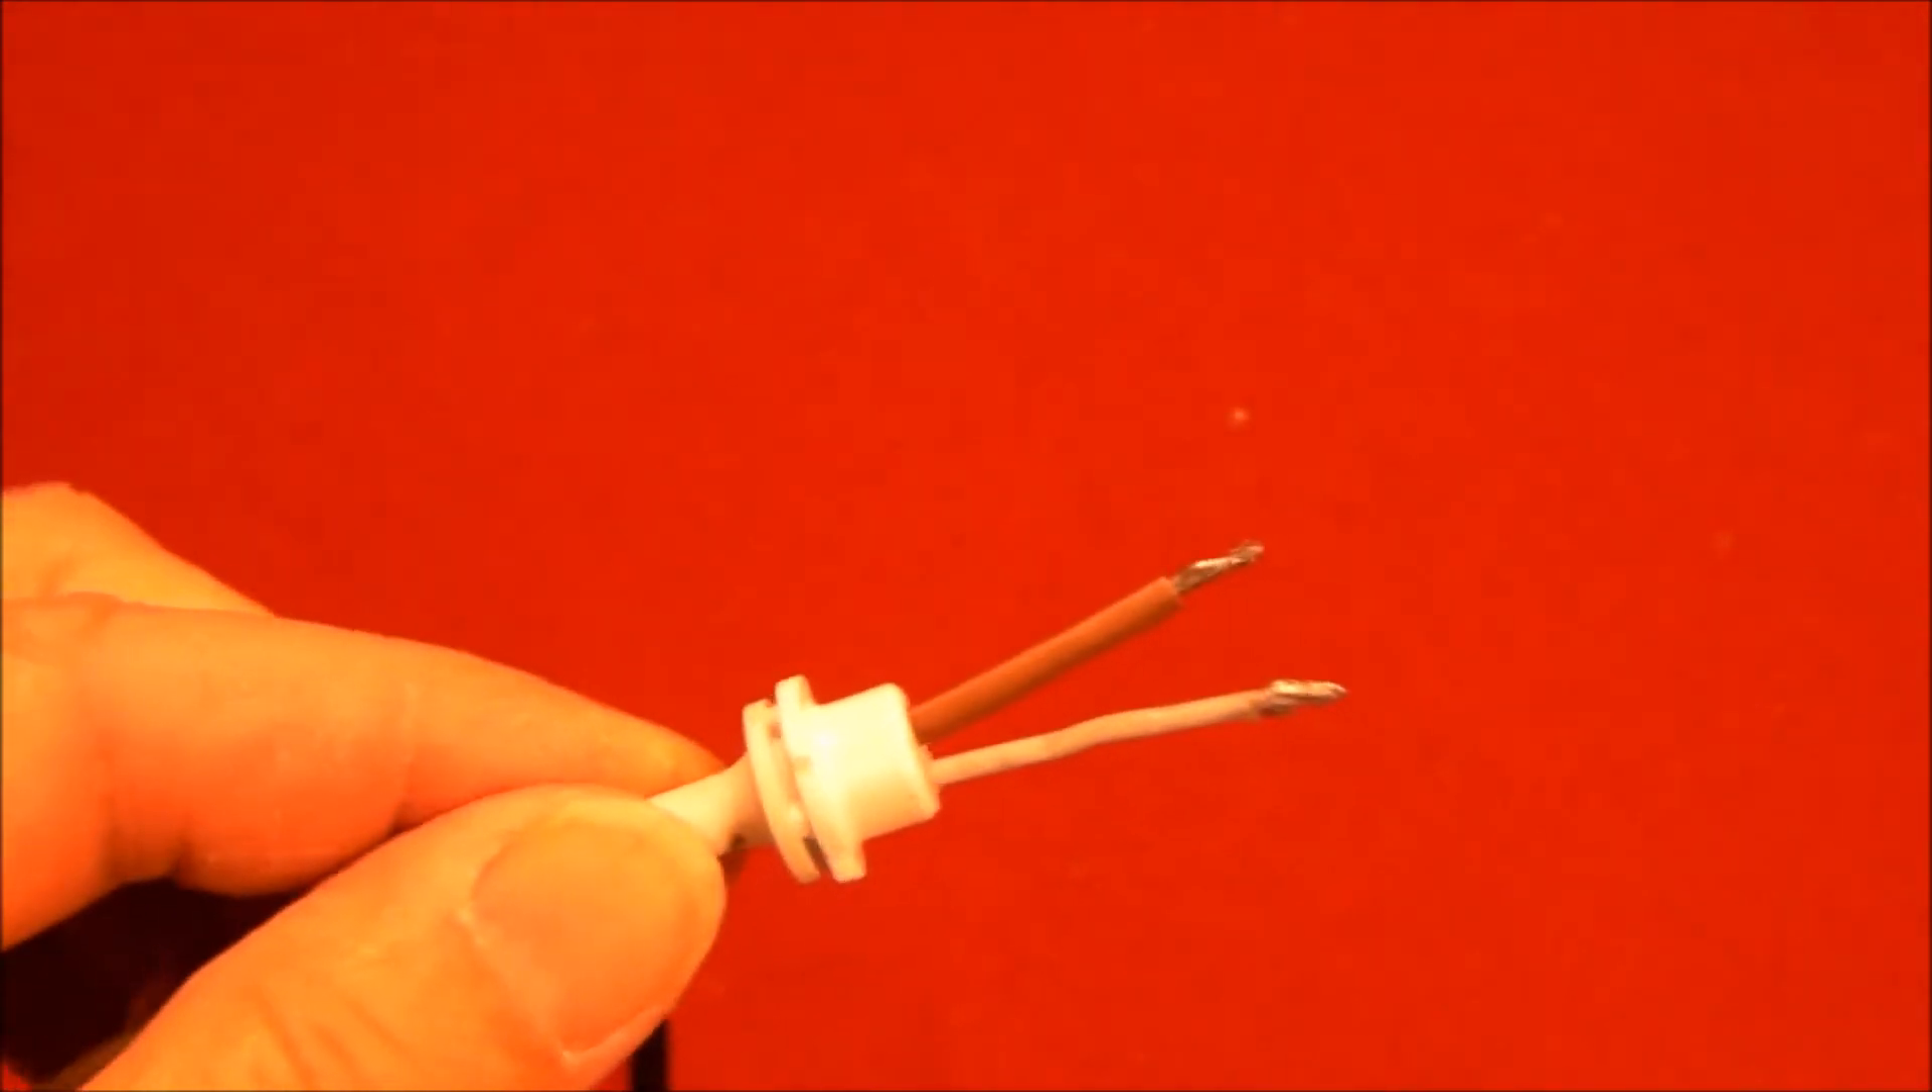You can see here I've got the wires through.